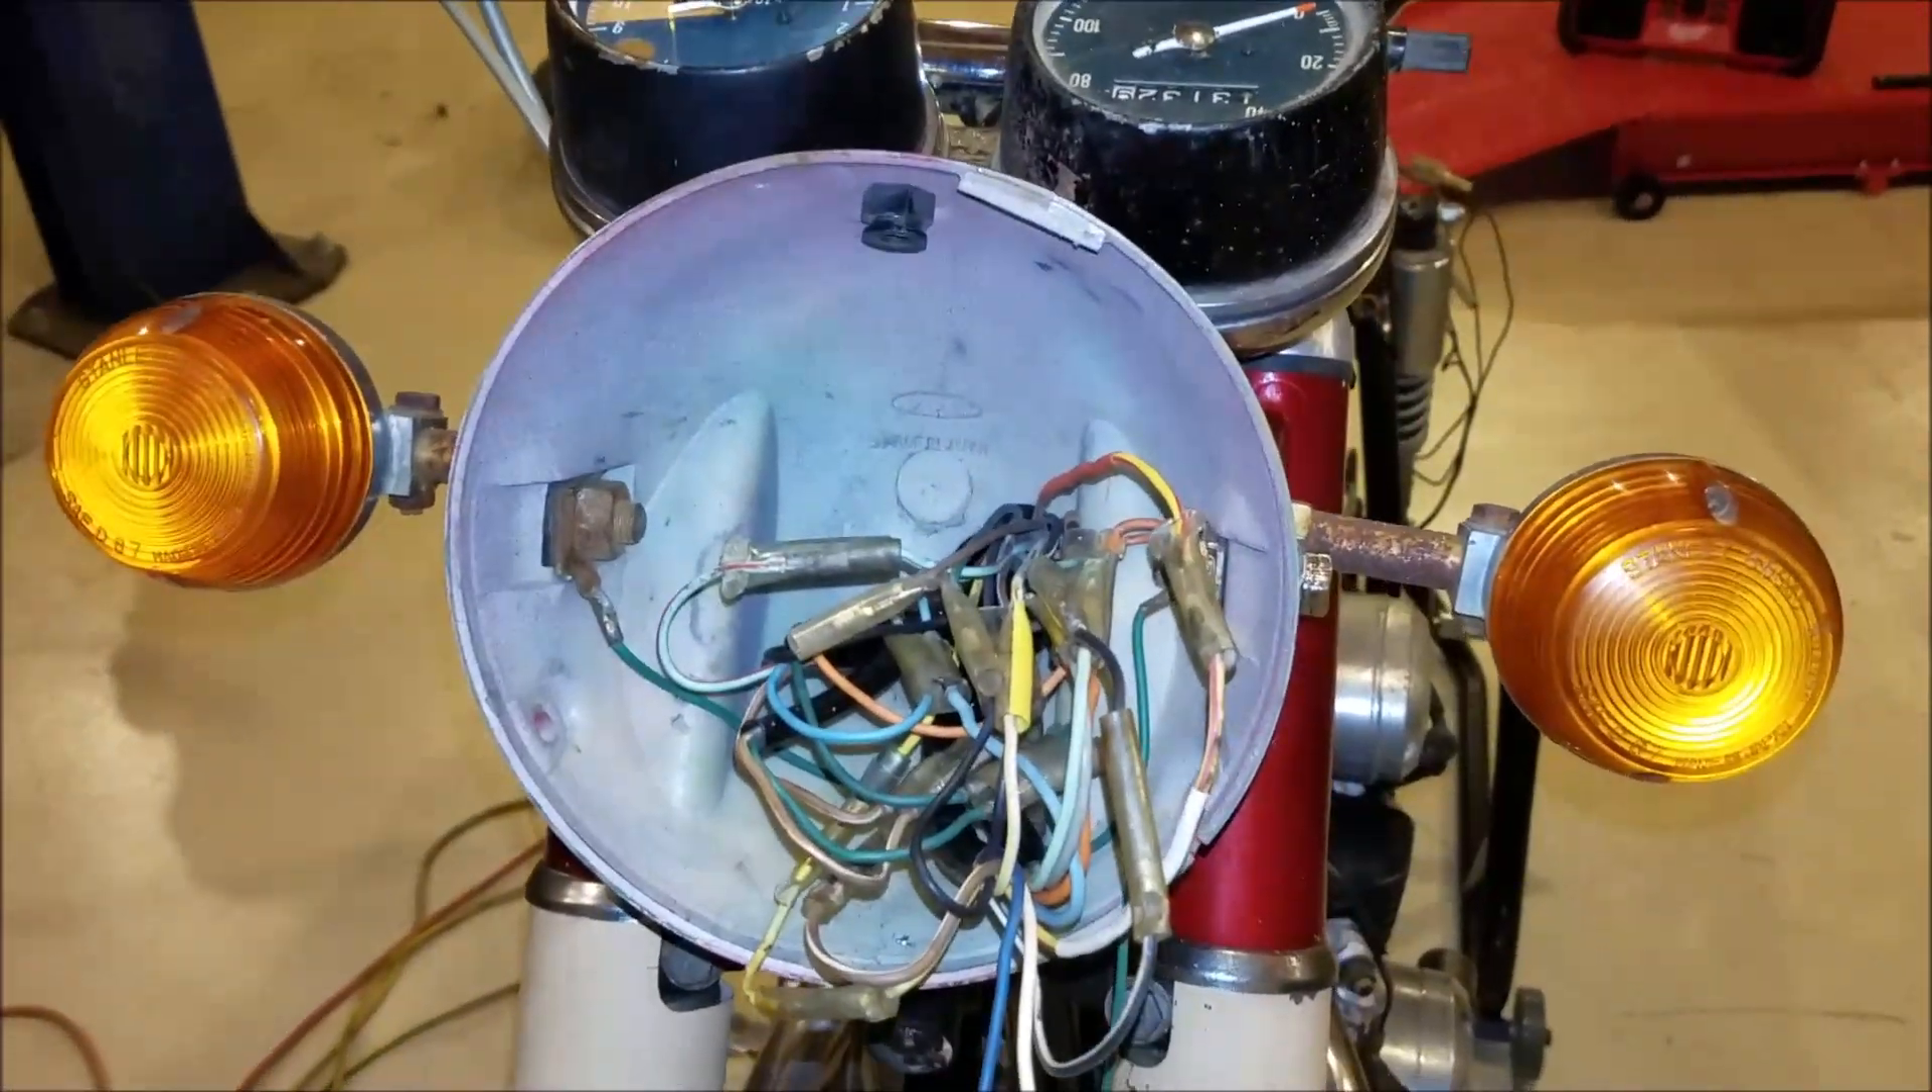So all this wiring now is done. I just got to put the headlight in.